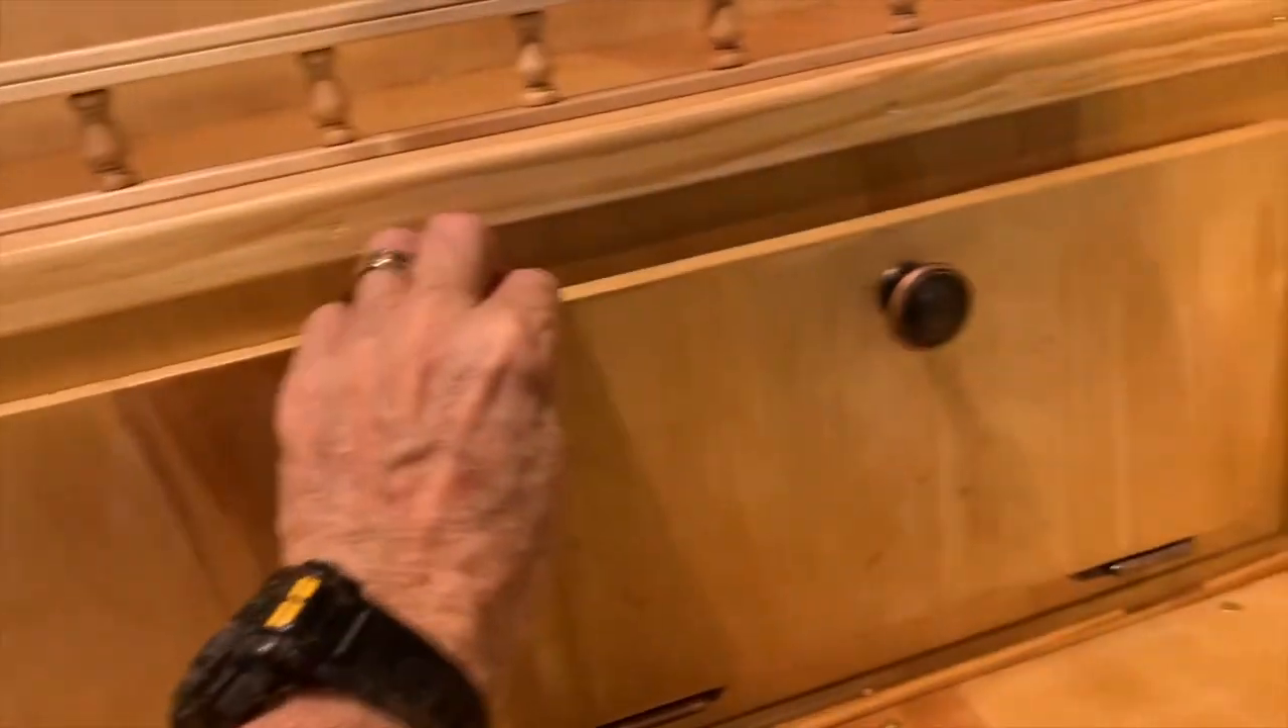So i found some uh knobs i put those on the cabinet doors and also the drawers.